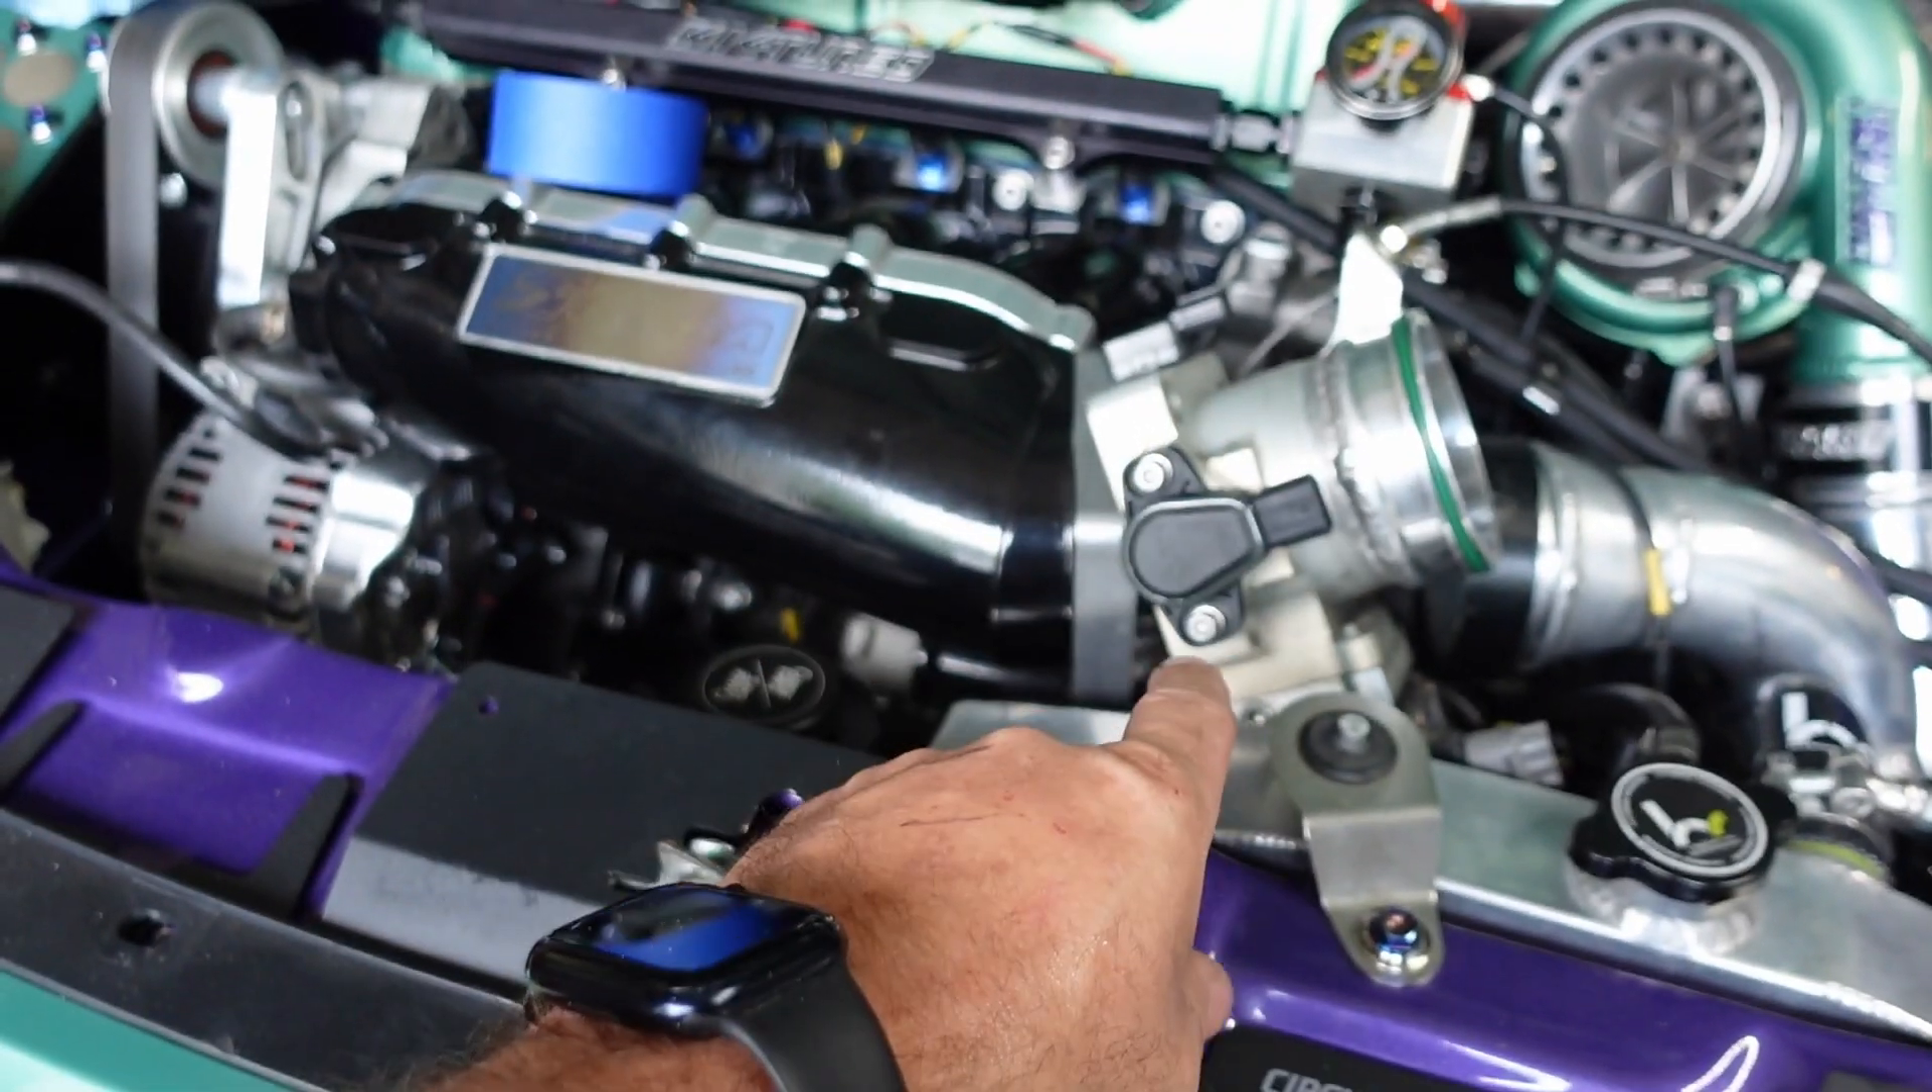All right, guys, so I have the TPS installed onto the throttle body.